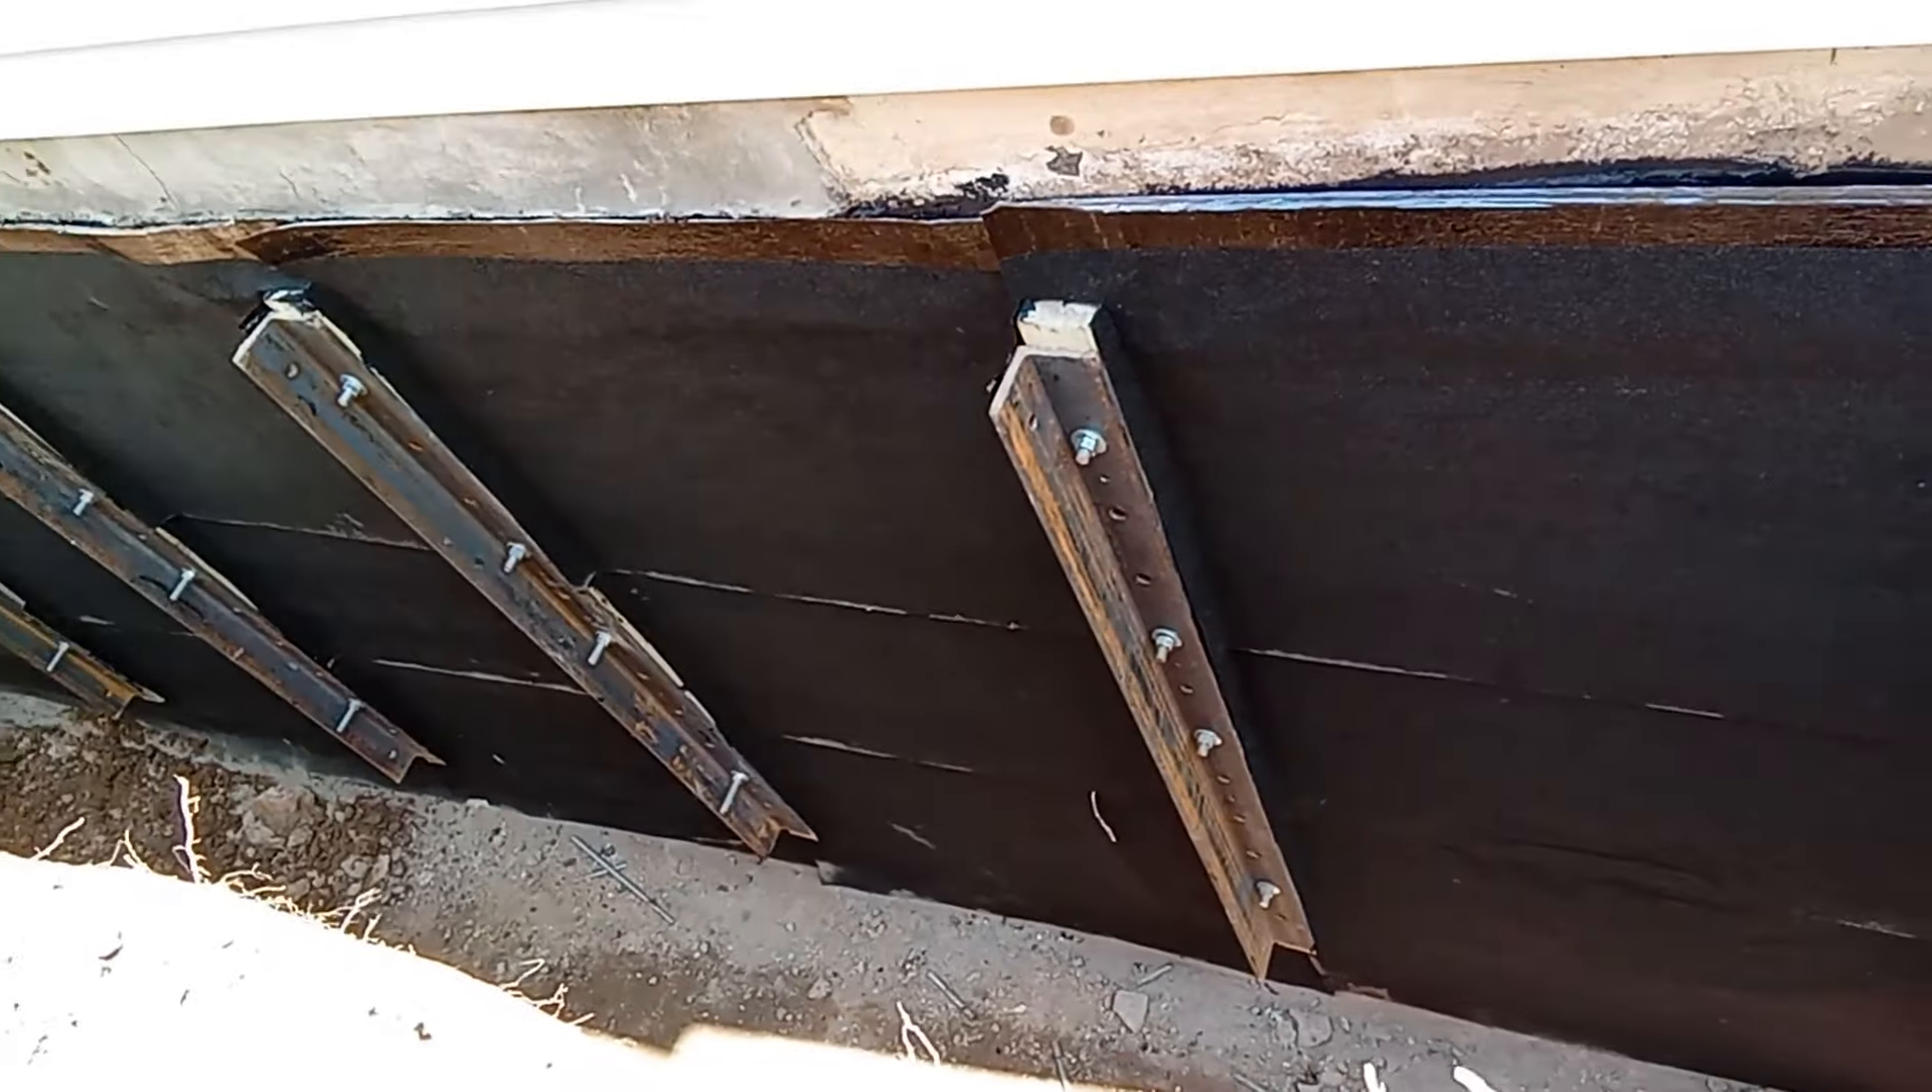Instead we were able to fix four by six steel bars to the wall bolt through with all threads and pull the wall as straight as possible.